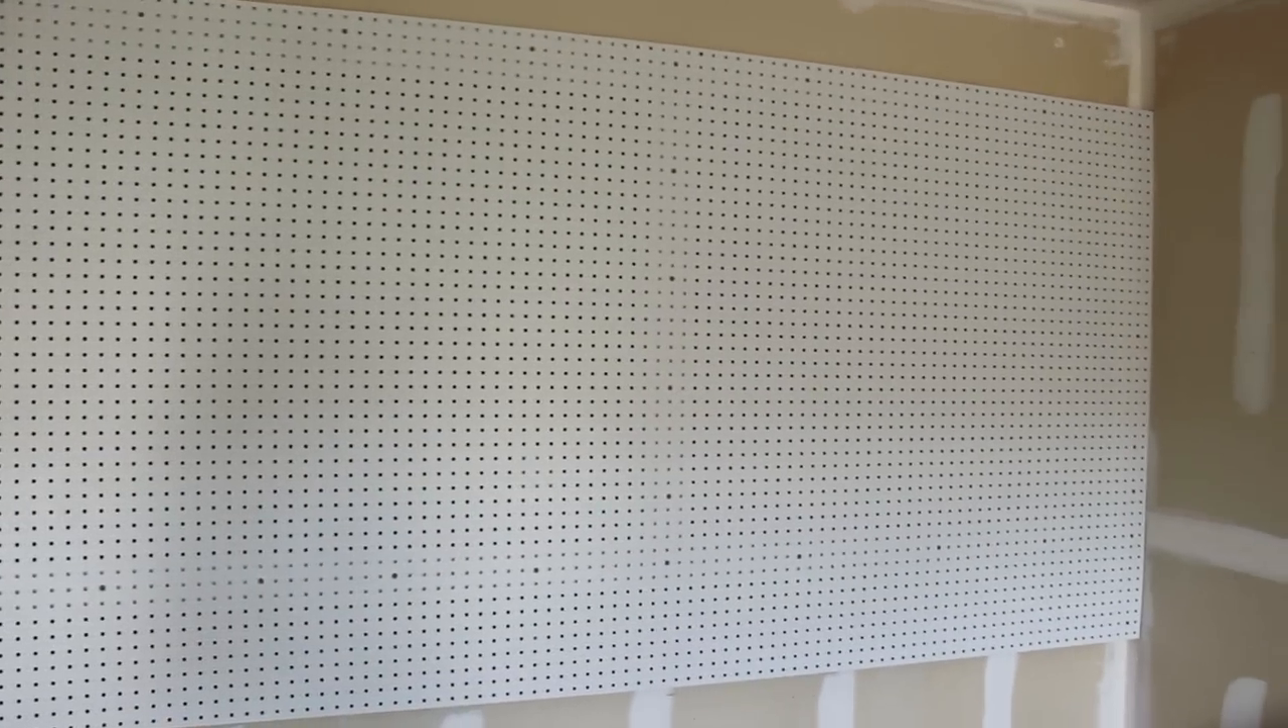All righty guys I got my pegboard installed it looks beautiful you guys can do it too it was super easy took about an hour.